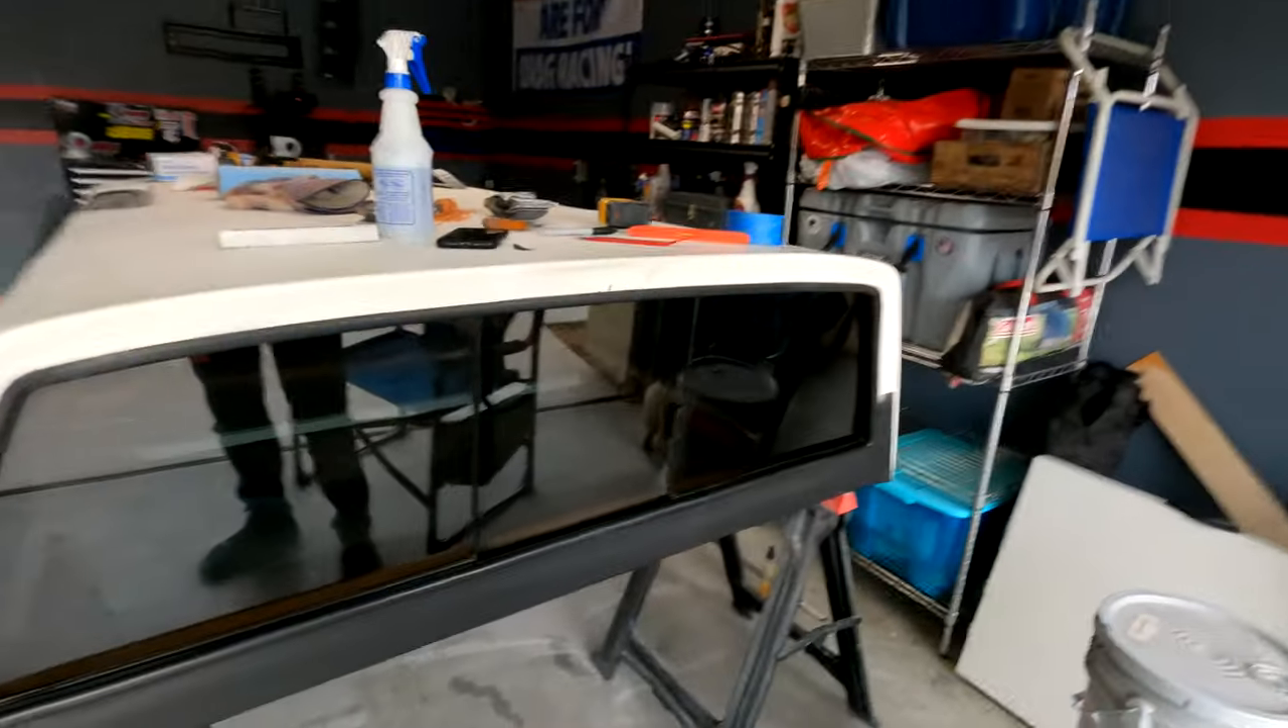Well, as you guys can see, the fiberglass is done and the window is installed.